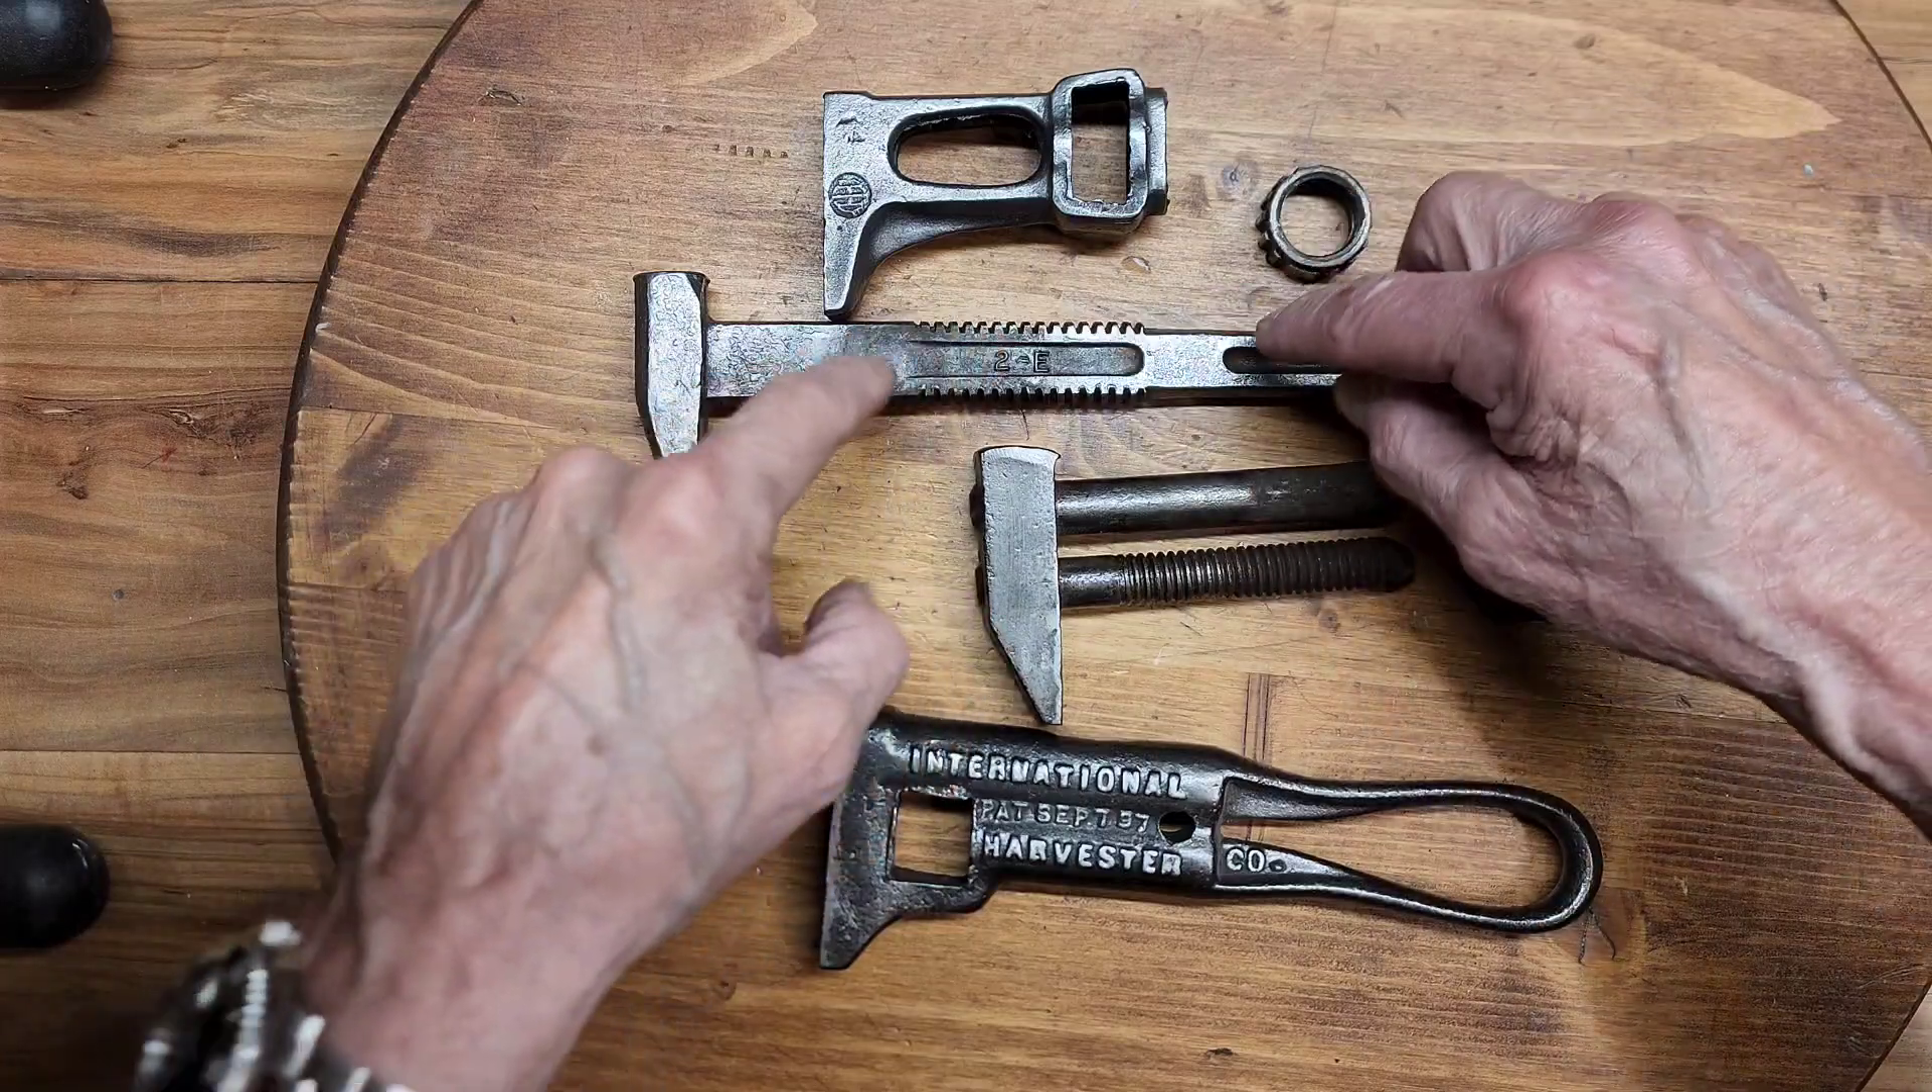Okay, the teardown is completed on these two wrenches.